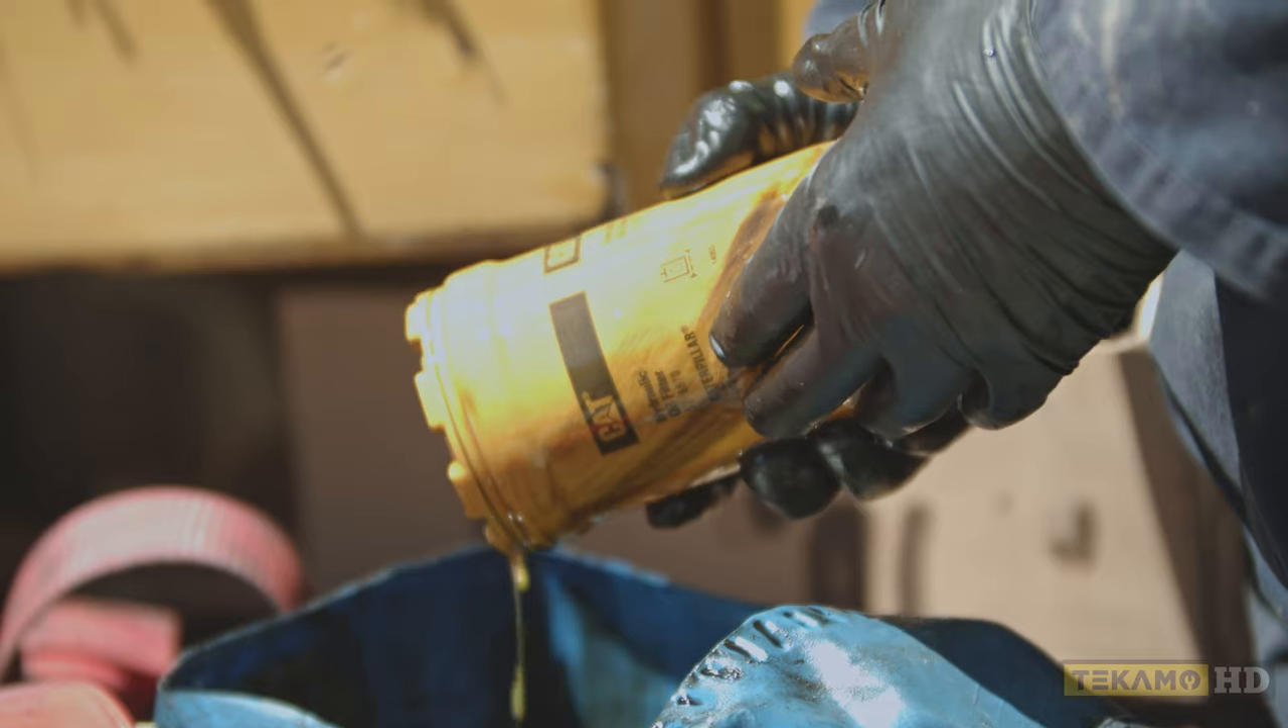Now that the filter is removed, we can see this is a factory OEM filter.